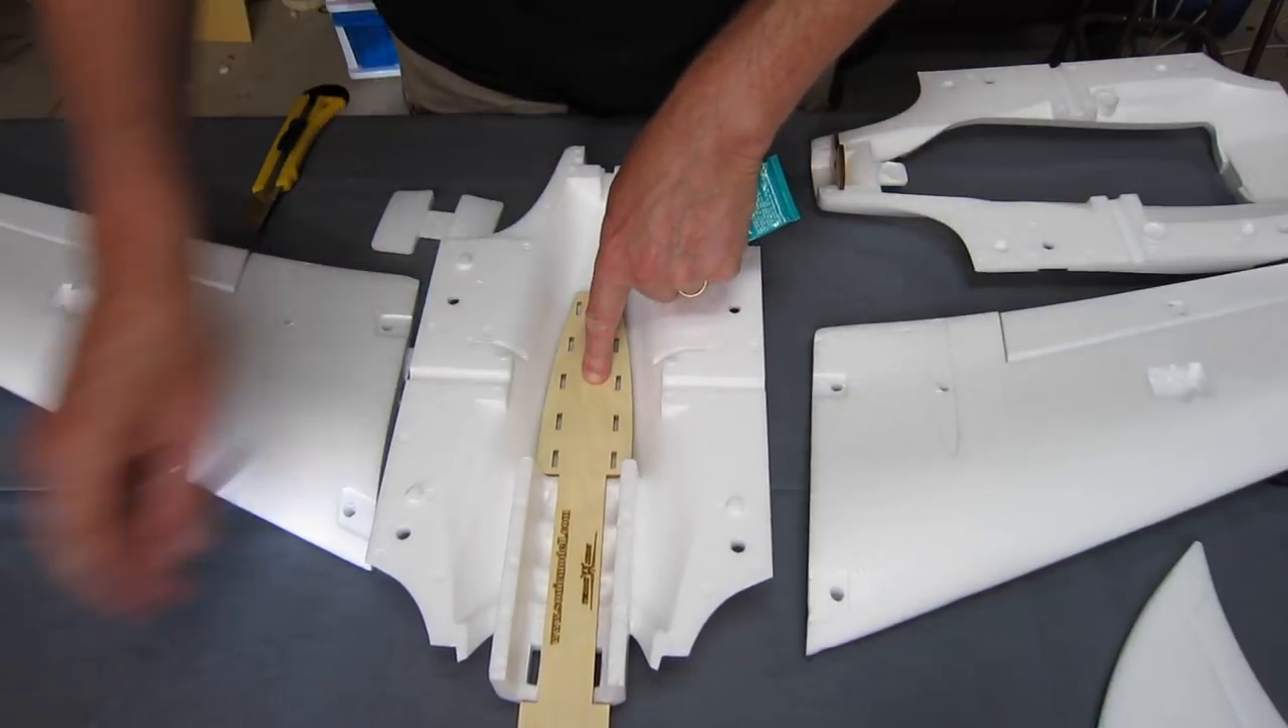And we also have some reinforcing ply here which fits there like that for battery mounting I guess, camera mounting there.